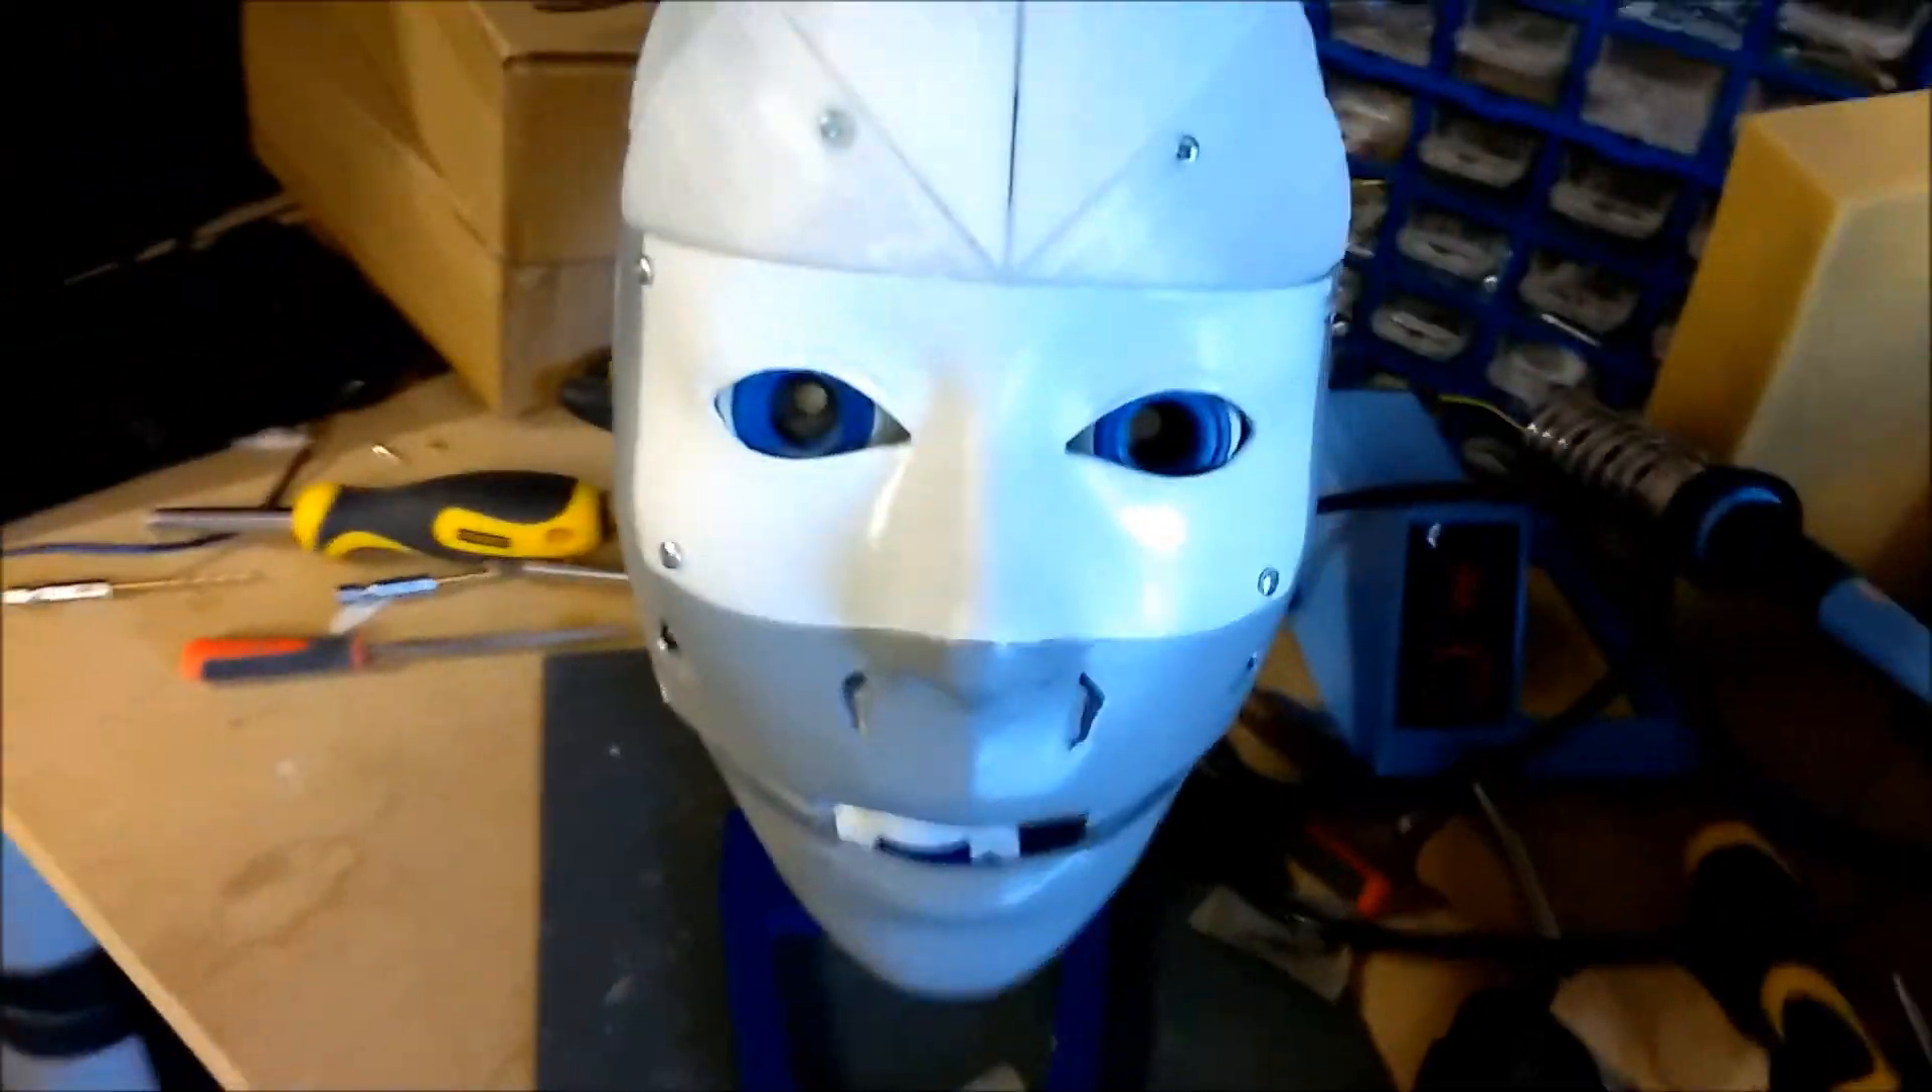Okay so I've got the top of the head back in place.